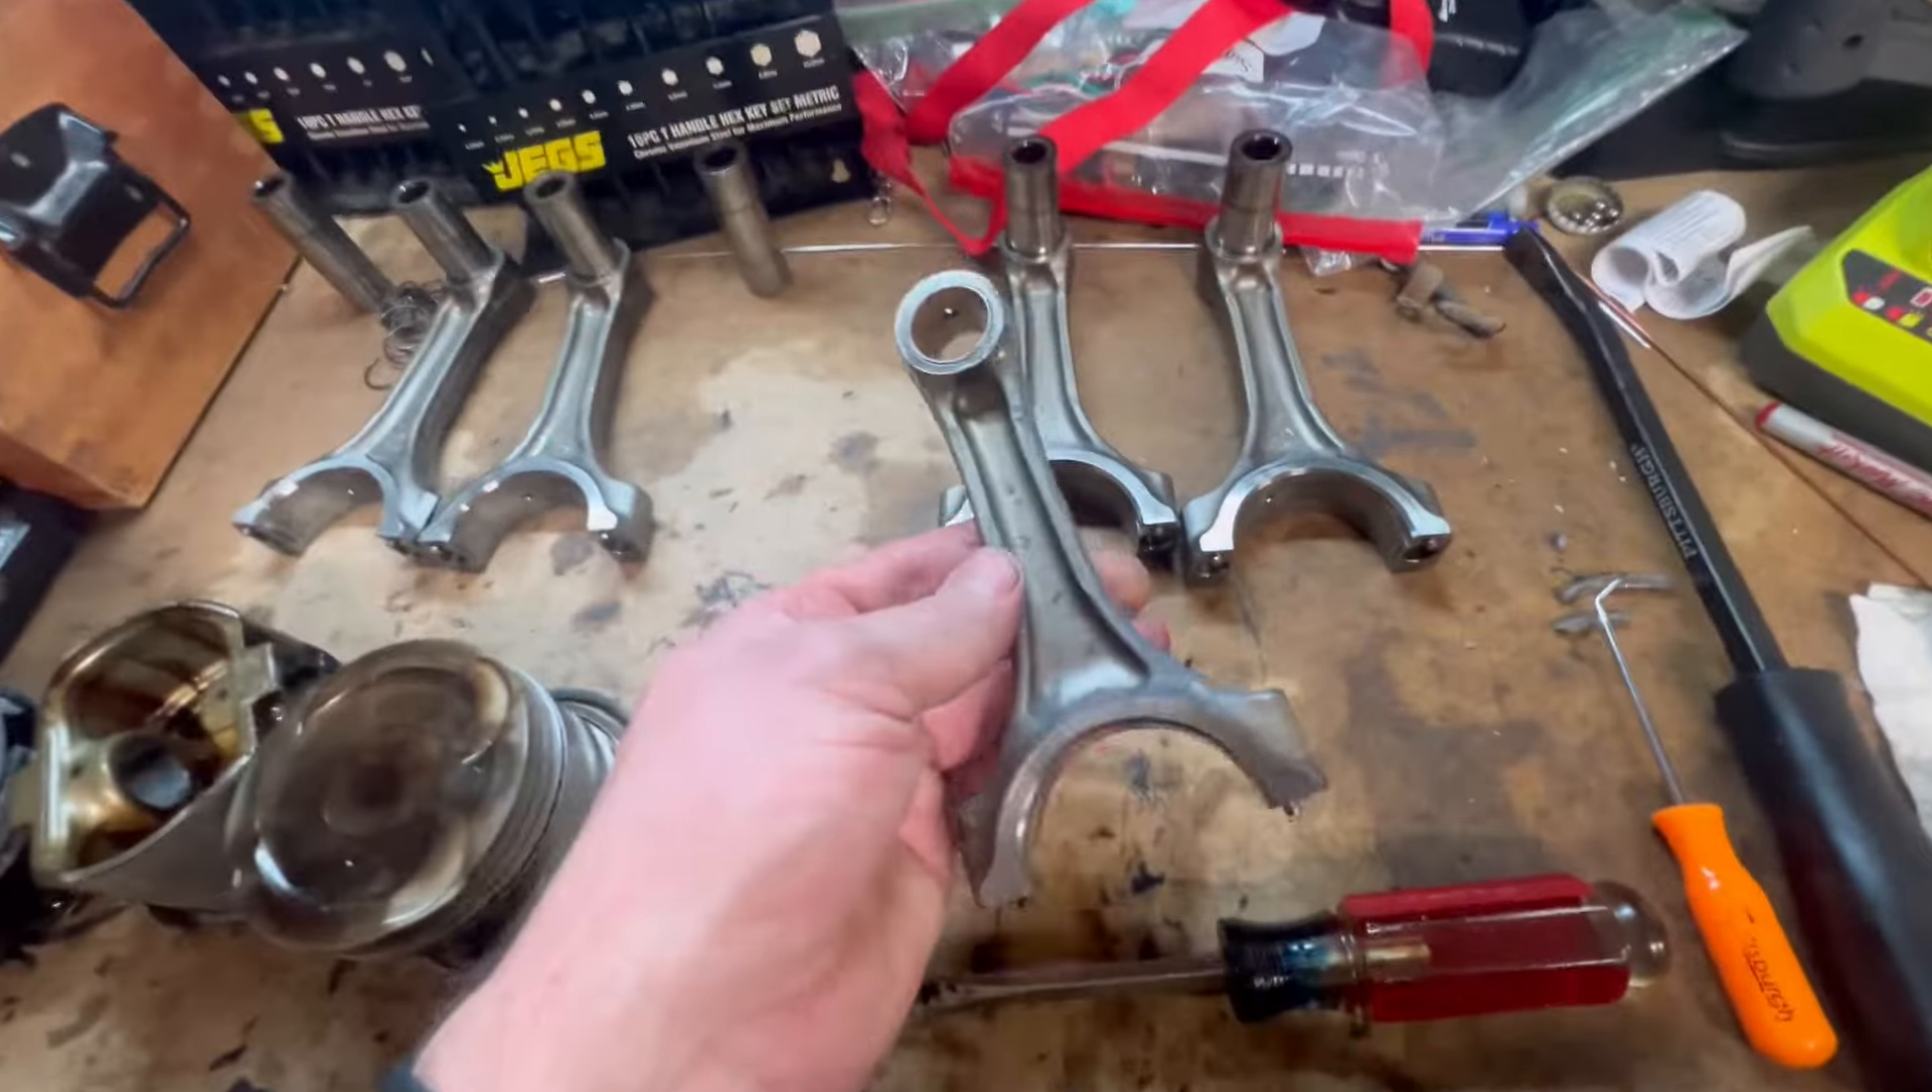All right, so I pulled all the pistons off of the rods.